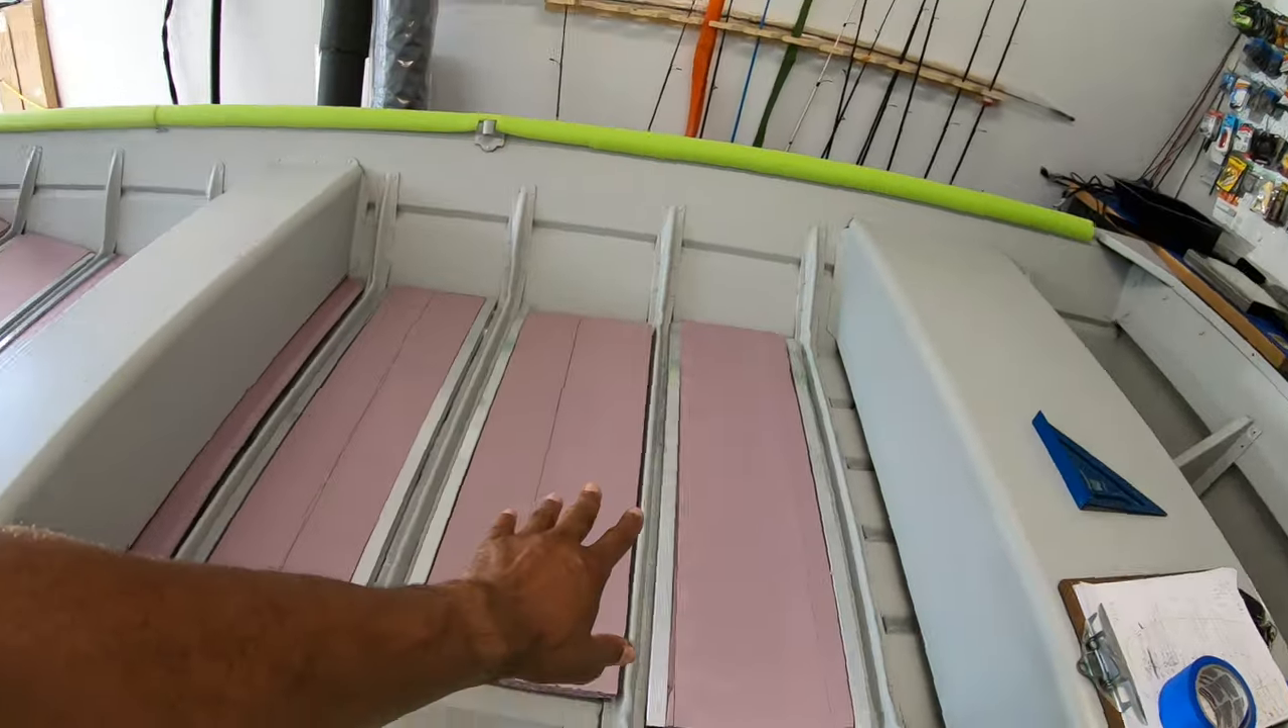I've got all the foam in for the main areas of the boat i just finished putting in these pieces right here.